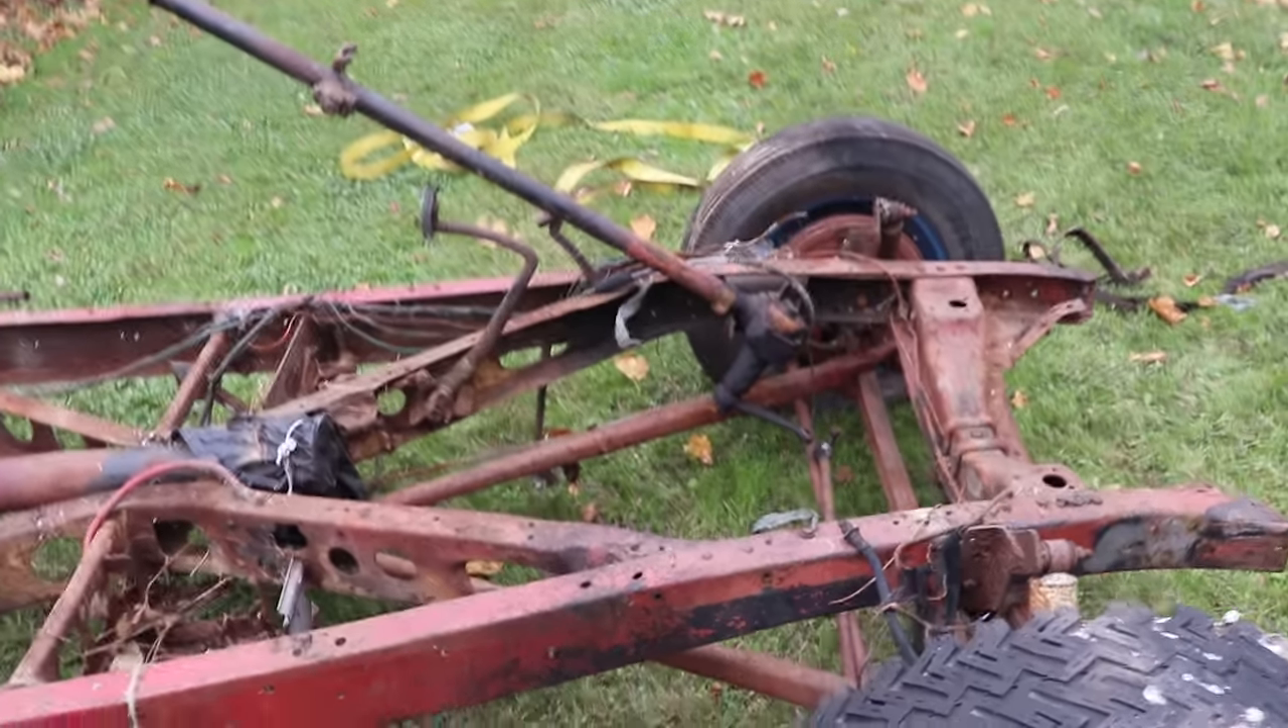All right, so bed's gone, now we have a frame.